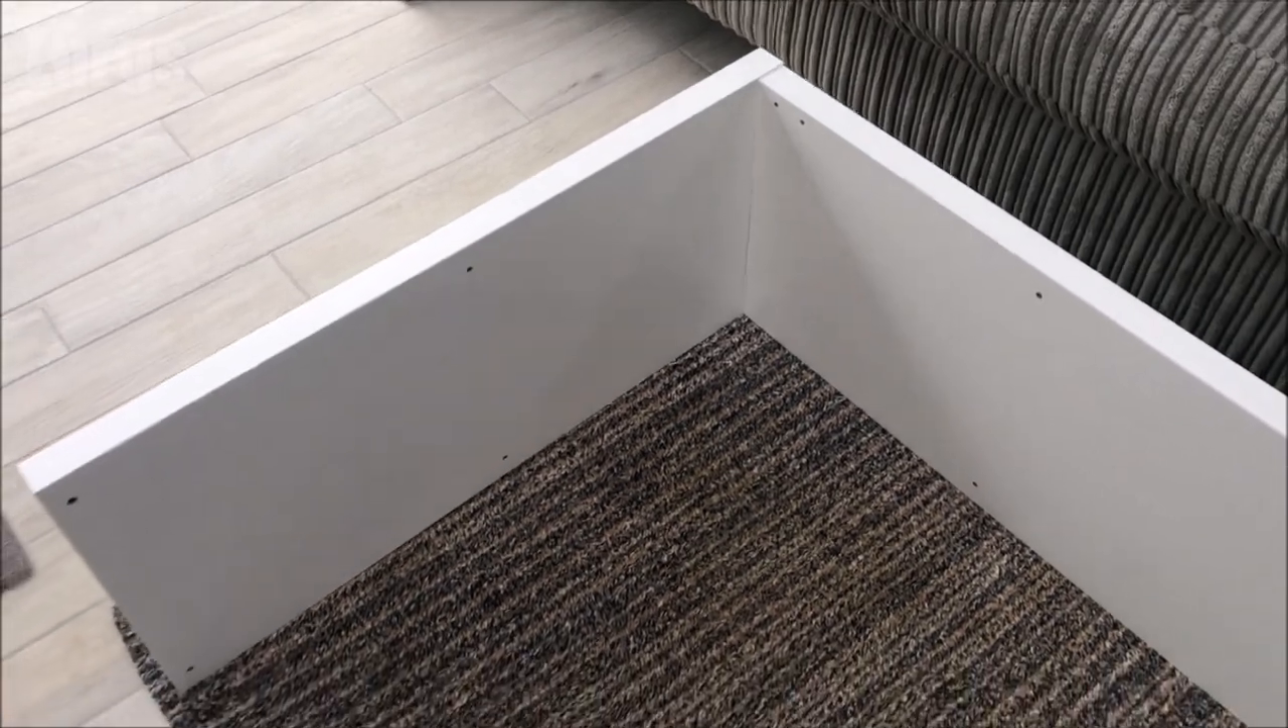That is the top part of the unit fixed to one of the side panels.